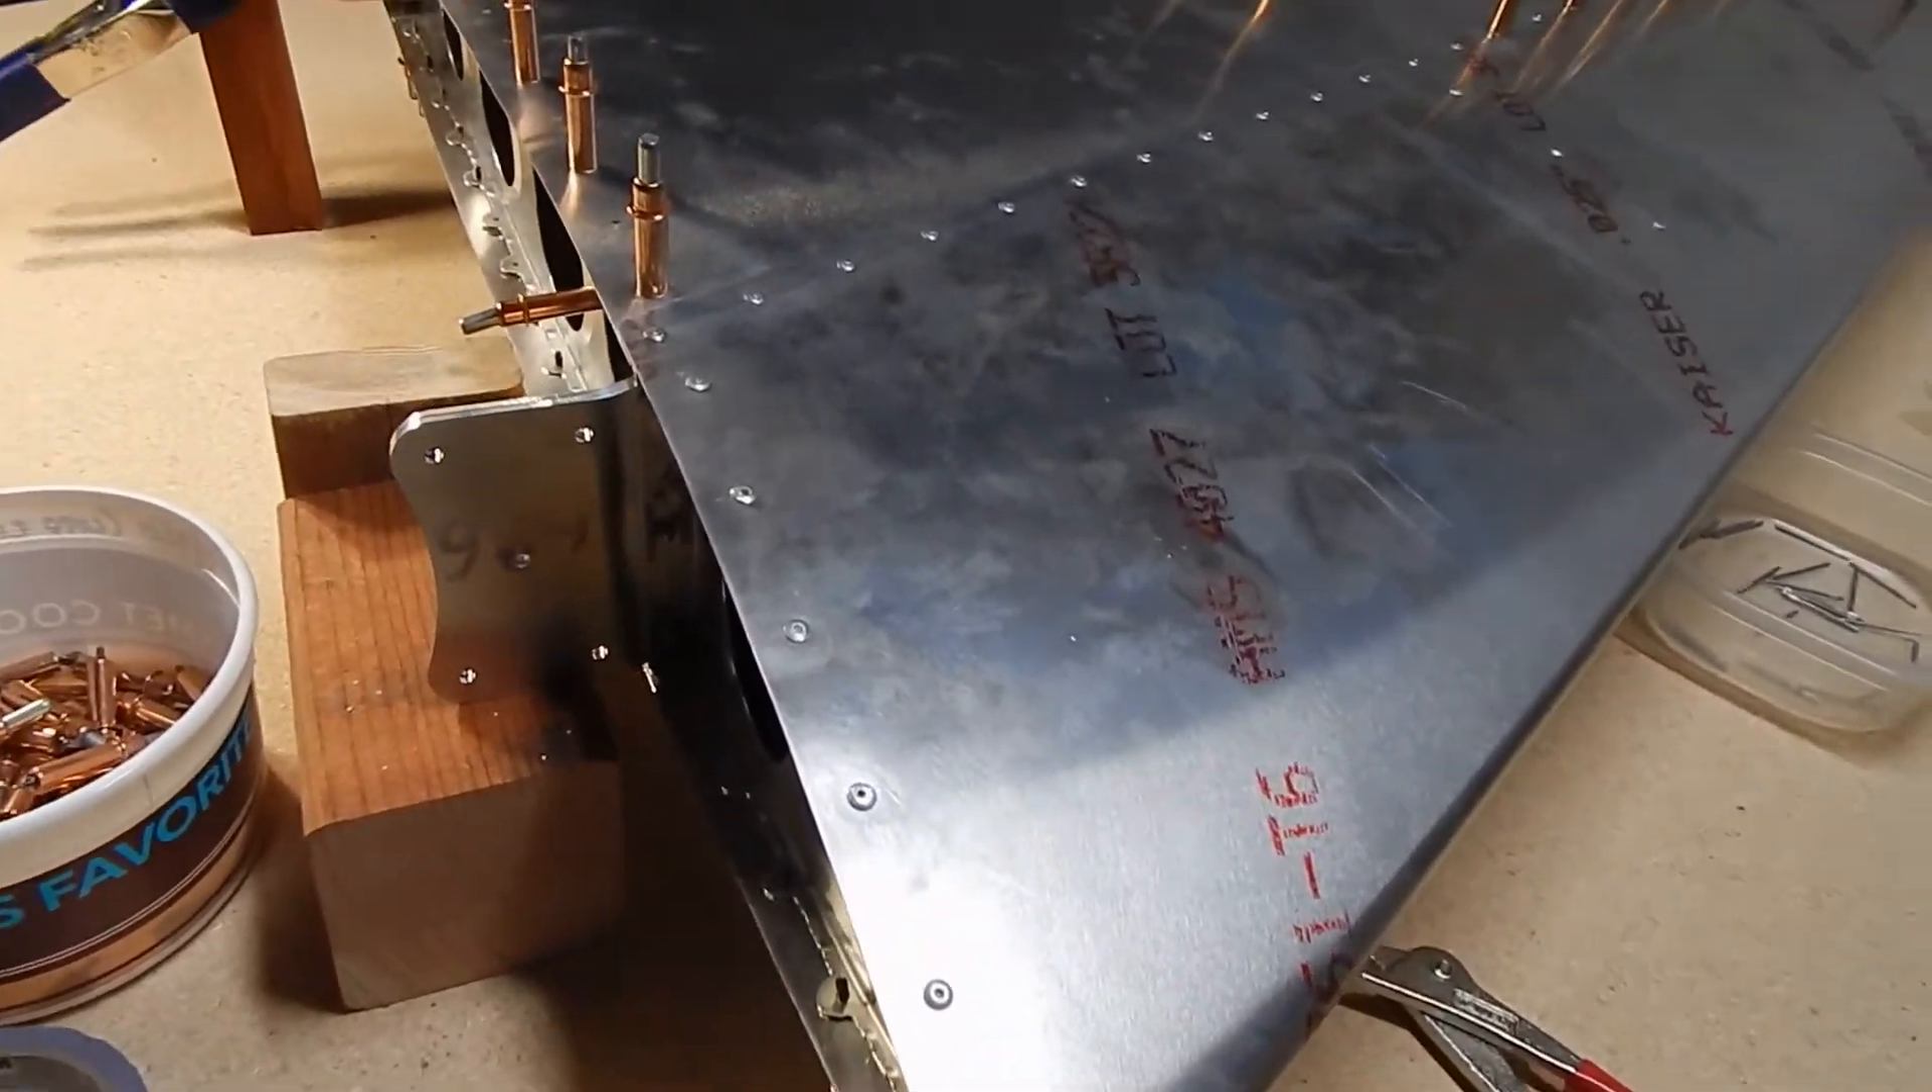The skins are back on clecoed and i'm starting riveting.